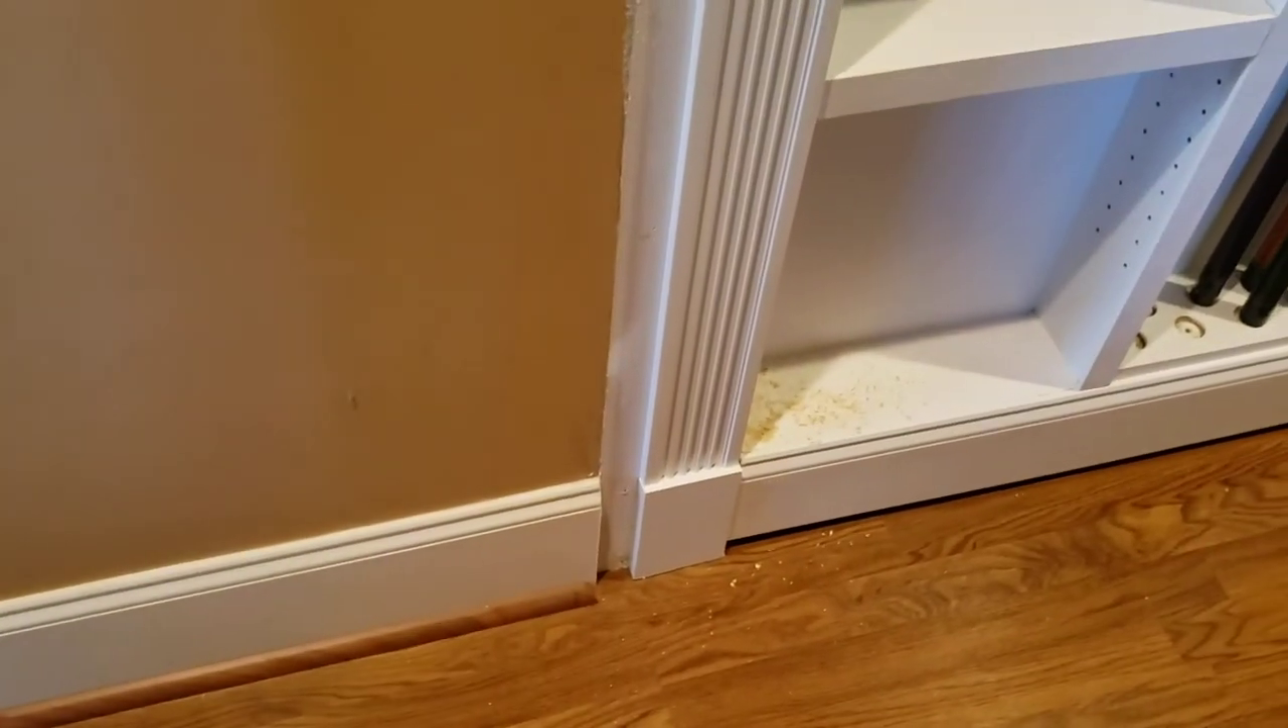When i took off the trim from the door and obviously i had to shift this trim over it left a bit of a gap.